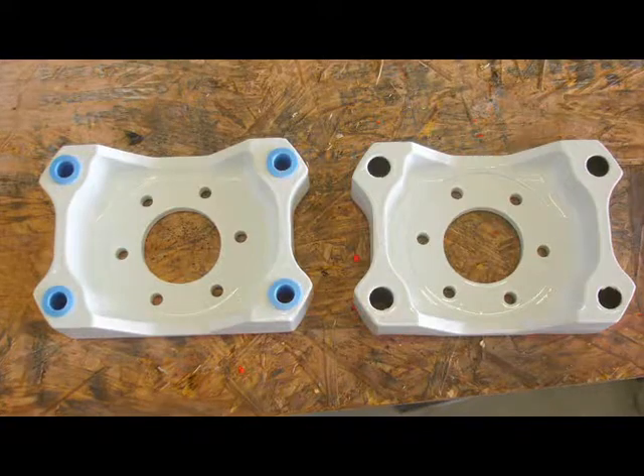These brake anchor blocks have been painted and the Aerotuff bushings have been pressed into the left block.